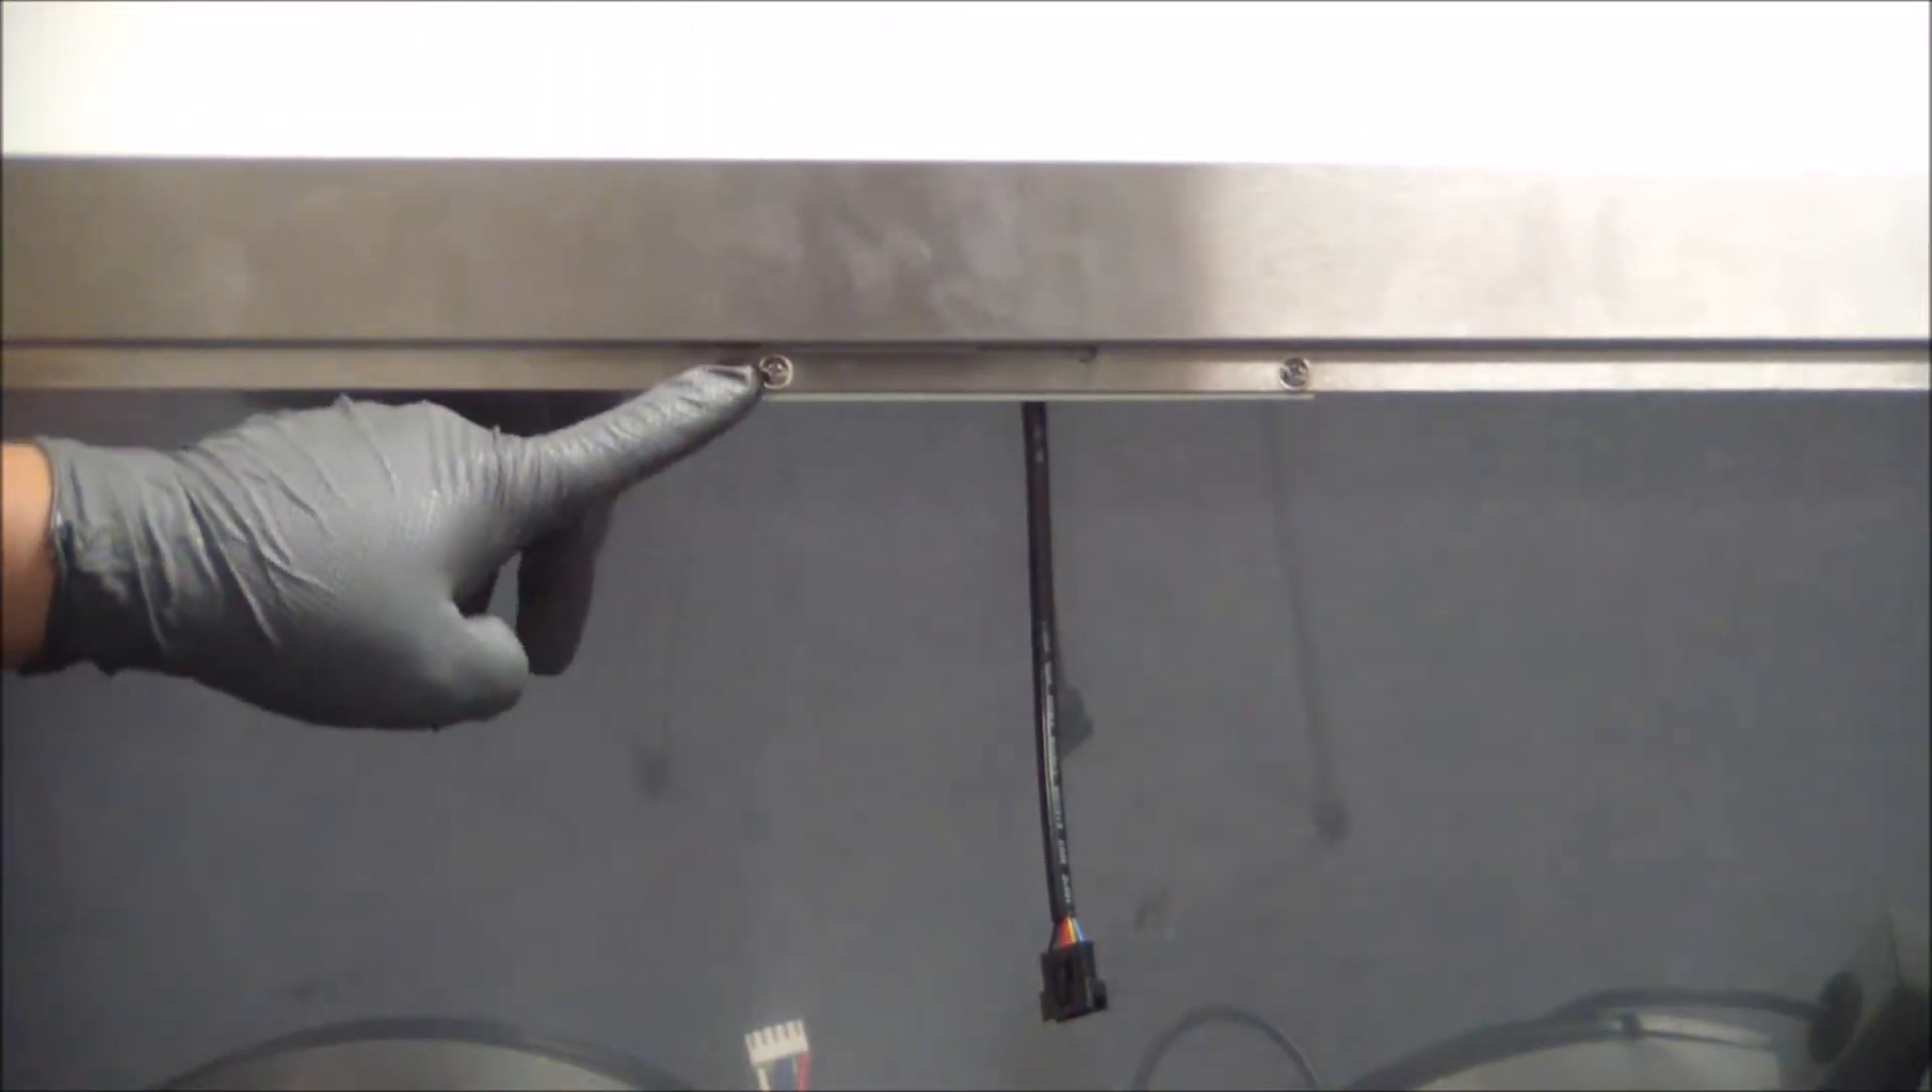Now the bracket is being held in place by these two screws here, one and two.